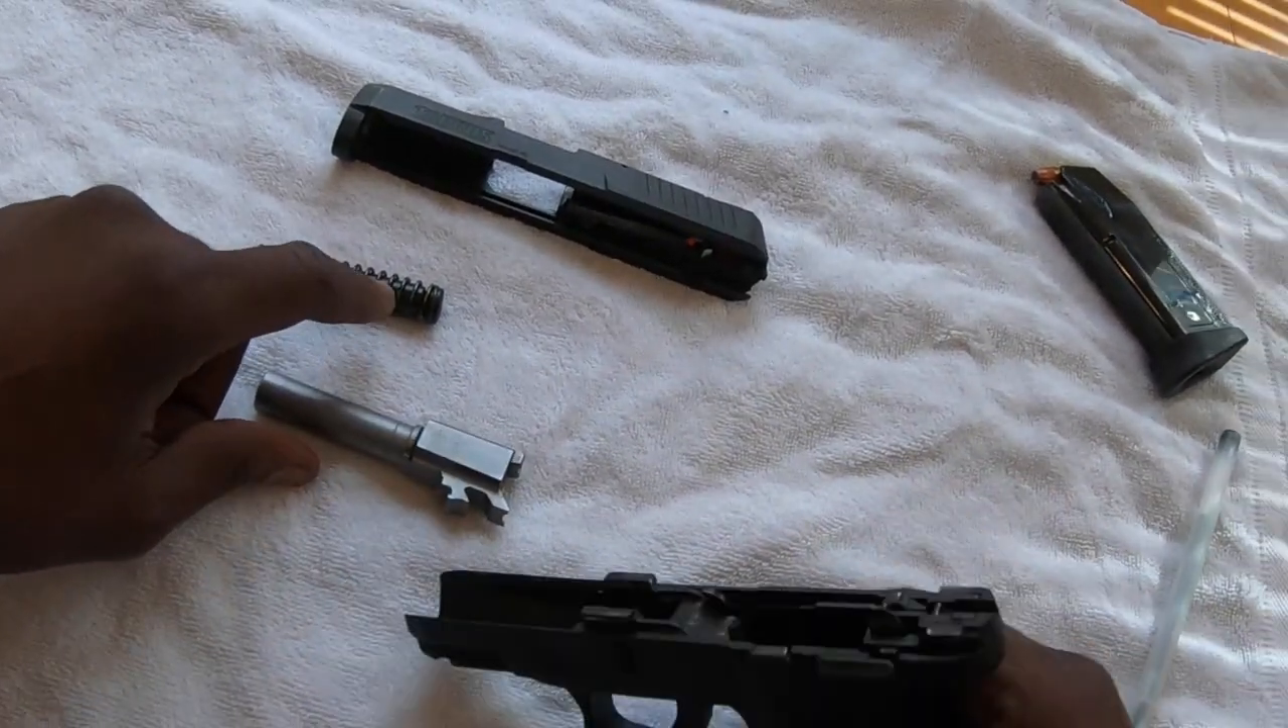So now we got the upper receiver with the pin and rod out. We got the barrel out, and we have the lower end of our gun.